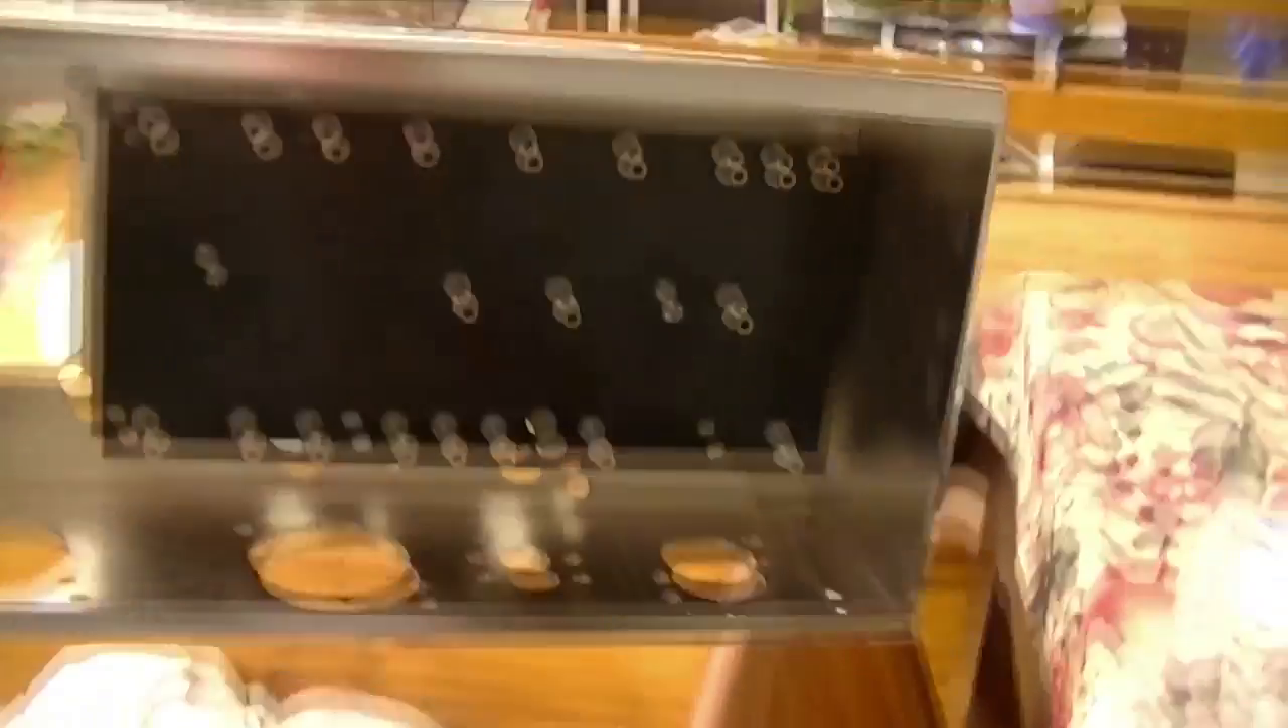Turret board mounted. Look at that.